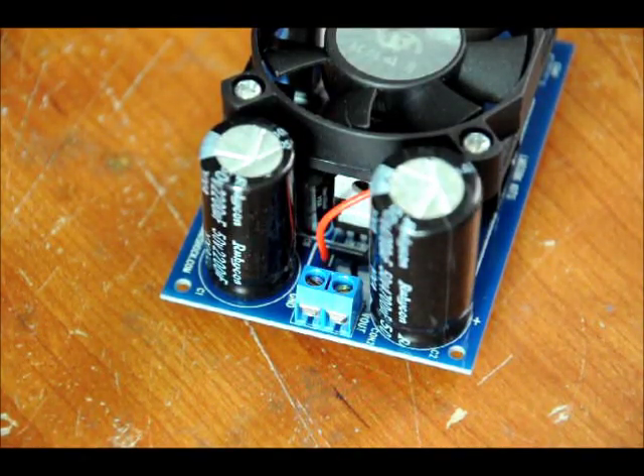So now the terminal block and the two capacitors have been soldered in.